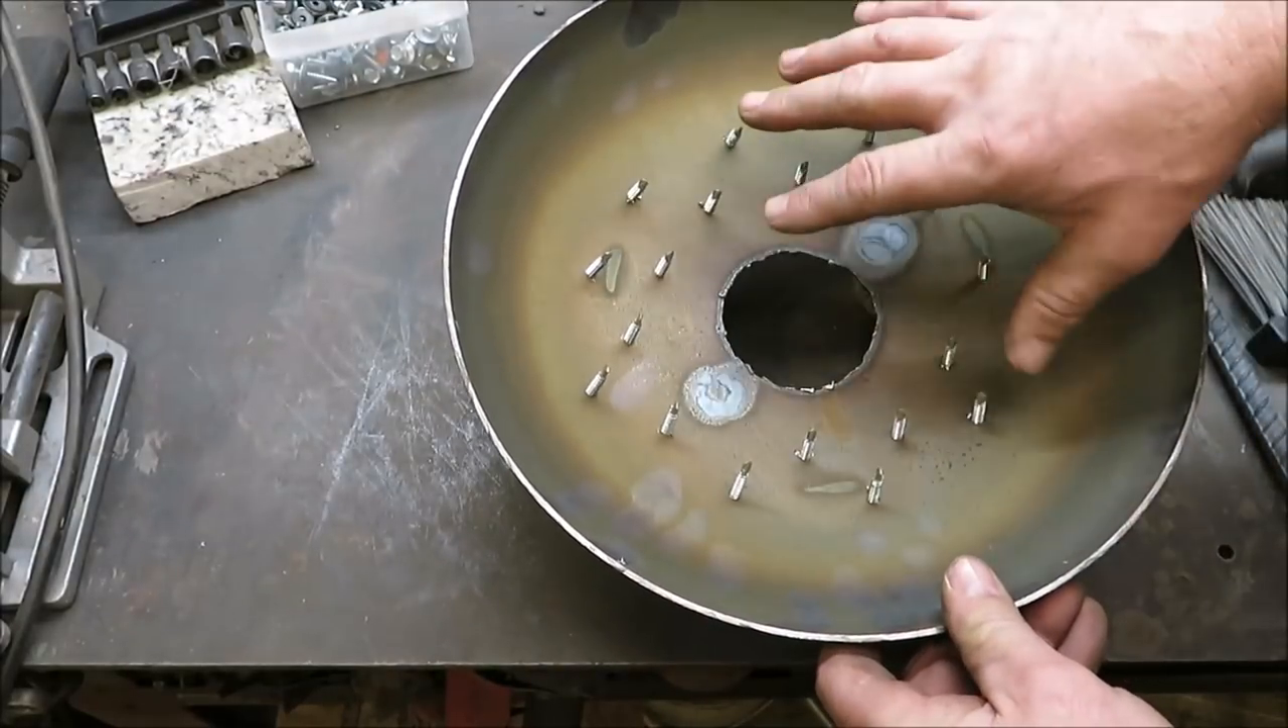We'll probably work on that handle another day but as you could see now all them screws are sticking up through the bottom to help hold all that concrete in there.